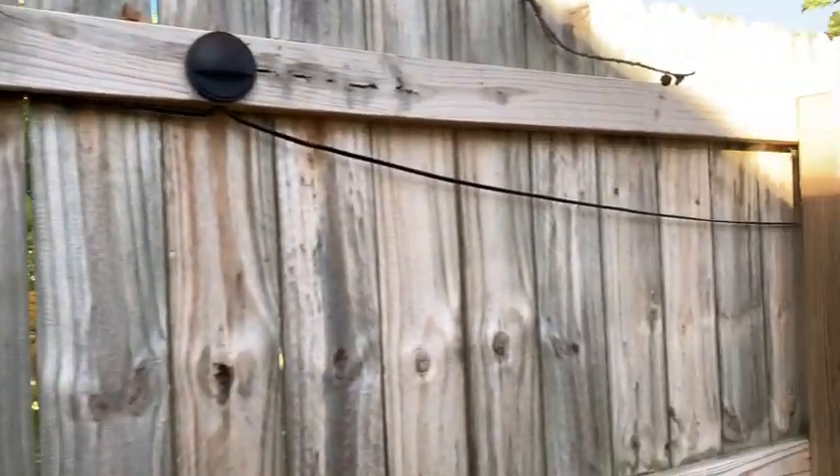And this wire over here, I still have yet to staple up.